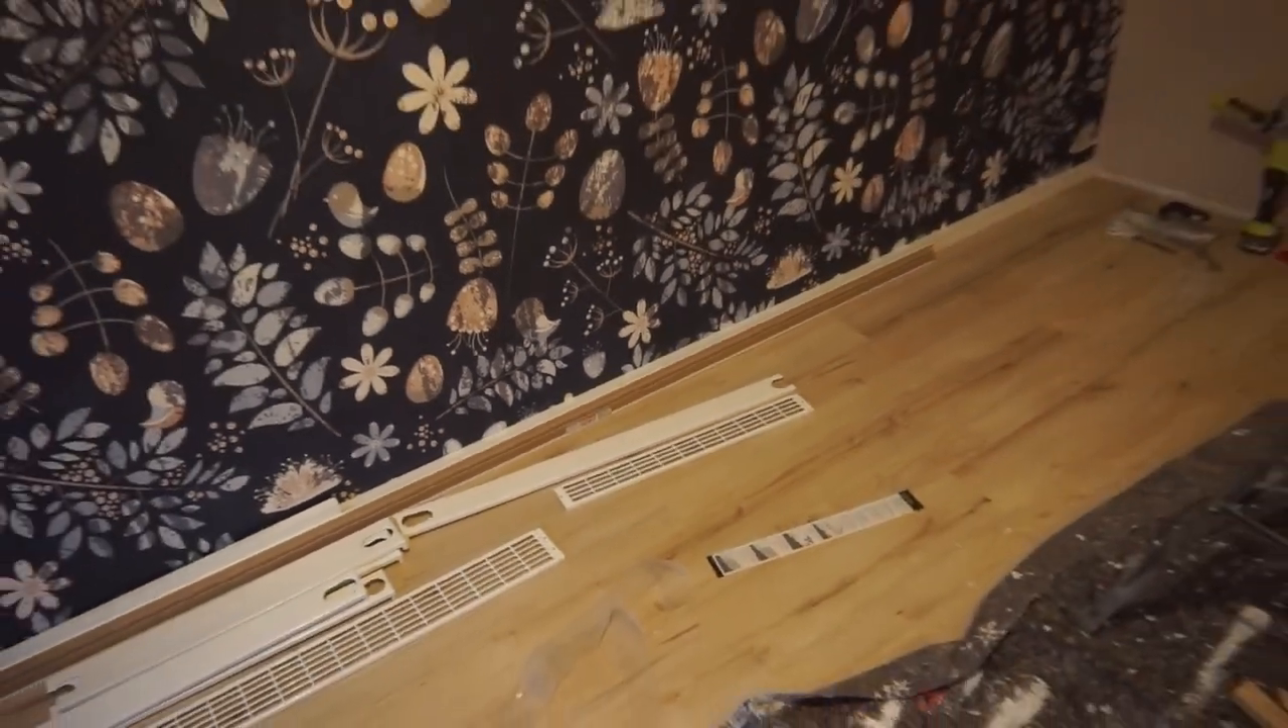Das werden die Leisten hier unten werden. Die haben wir allerdings noch nicht angebracht.